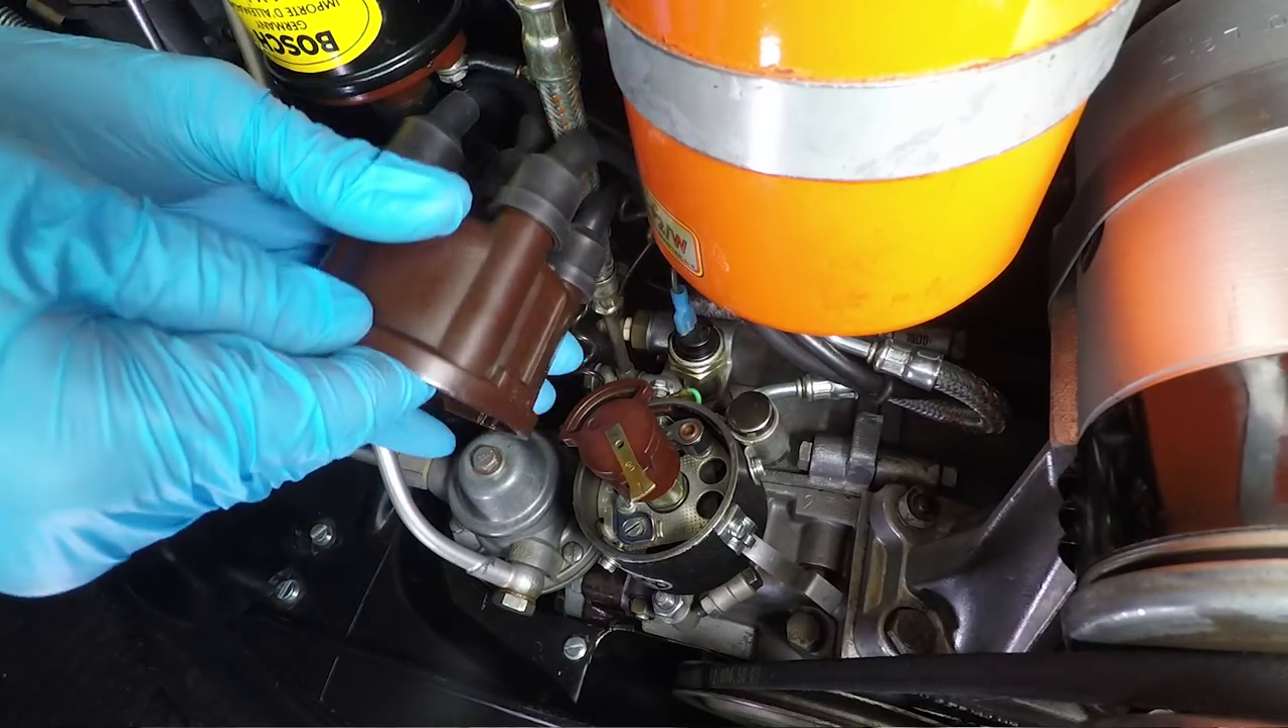Okay well all that's left is to put our distributor cap back on.